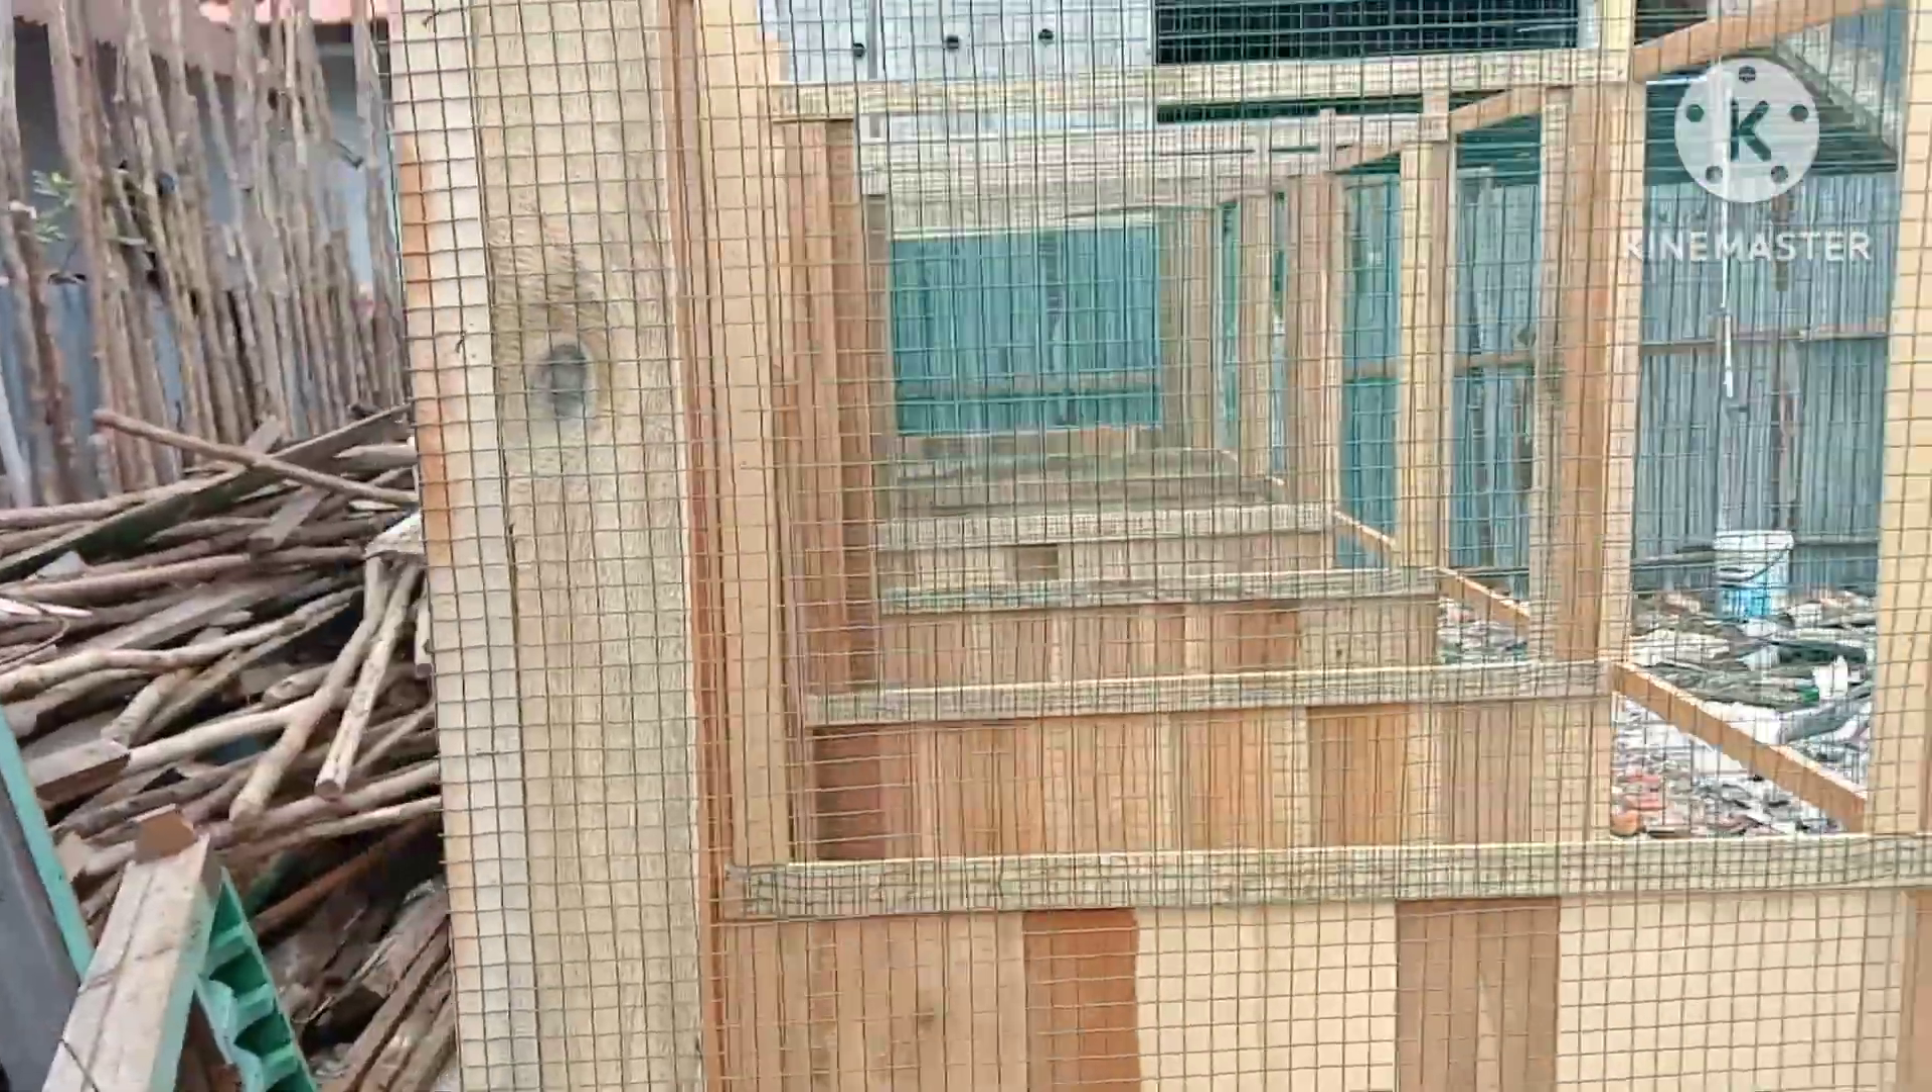Nah ini kawatnya udah kita pasang ya kawan-kawan.